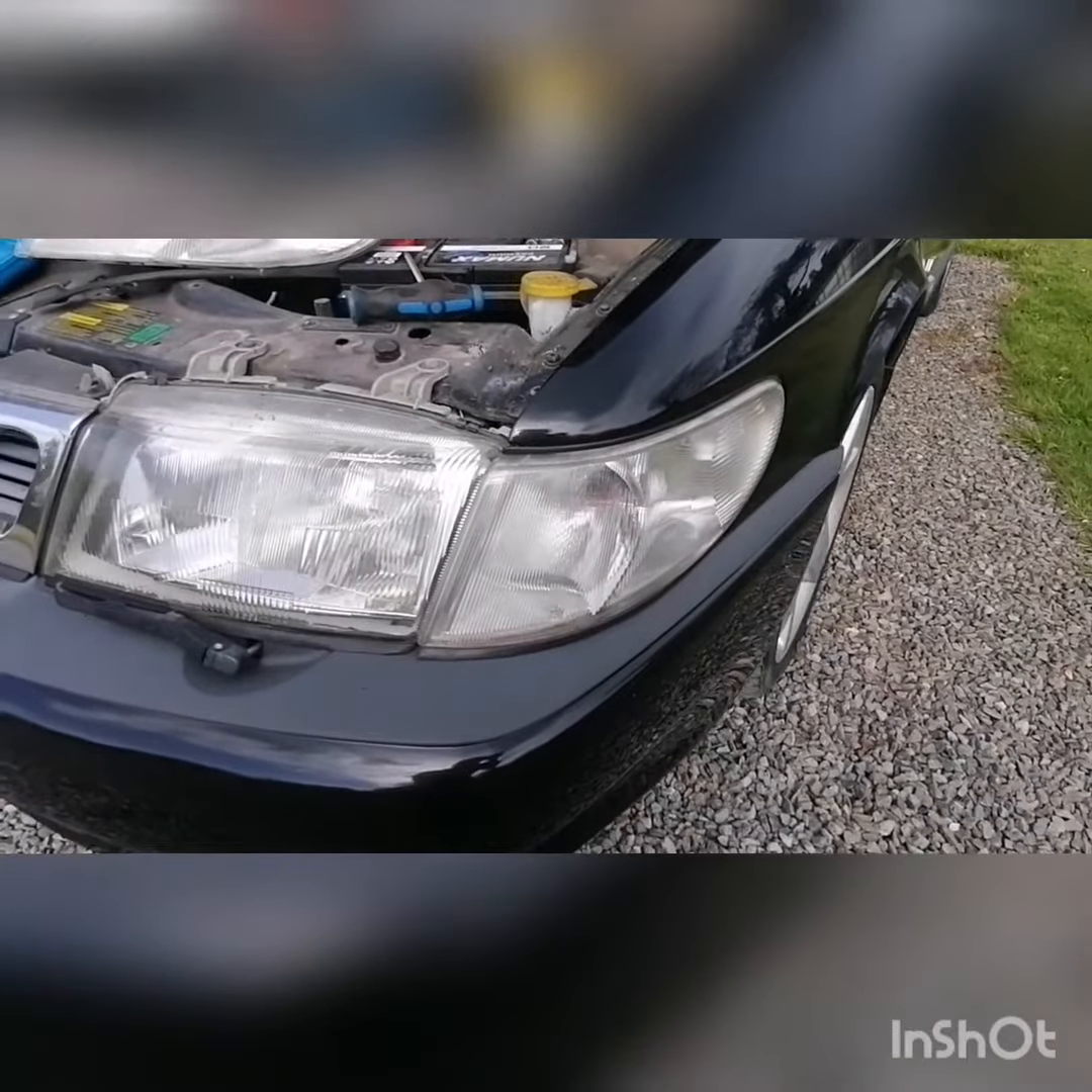It's all done okay and that is the new indicator installed.